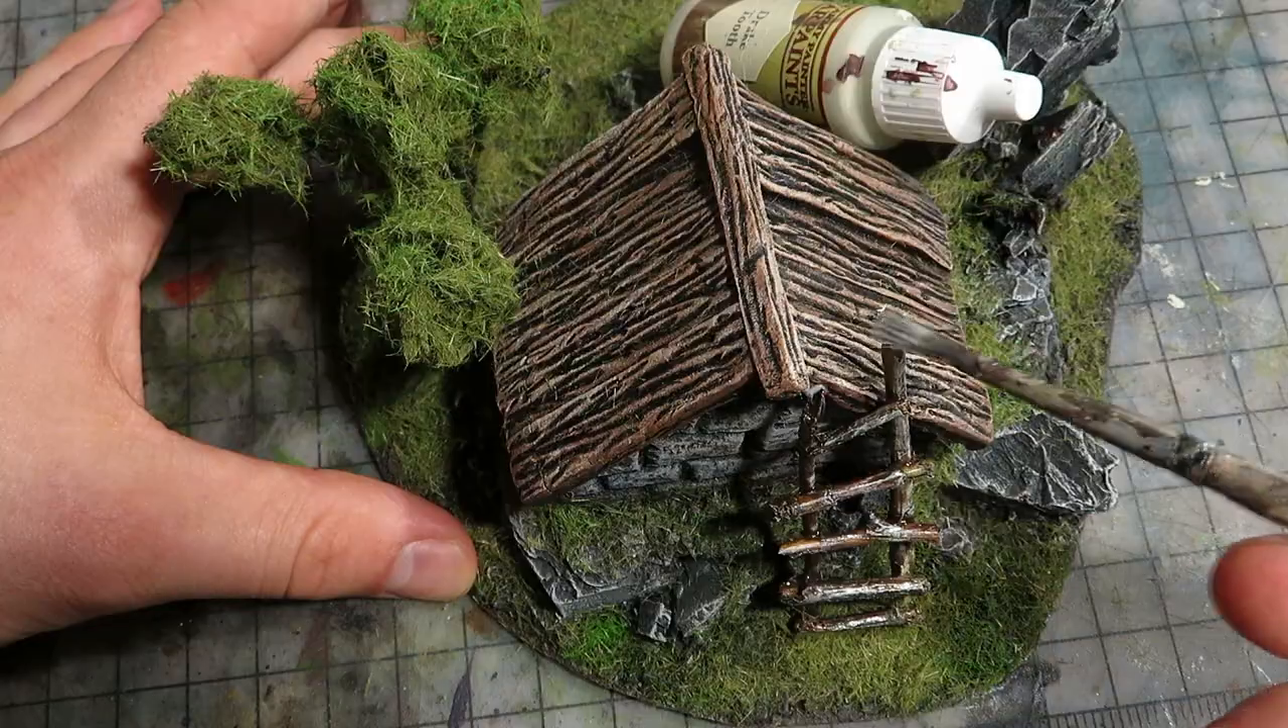I glued the stairs into place and then covered up with some flocking.